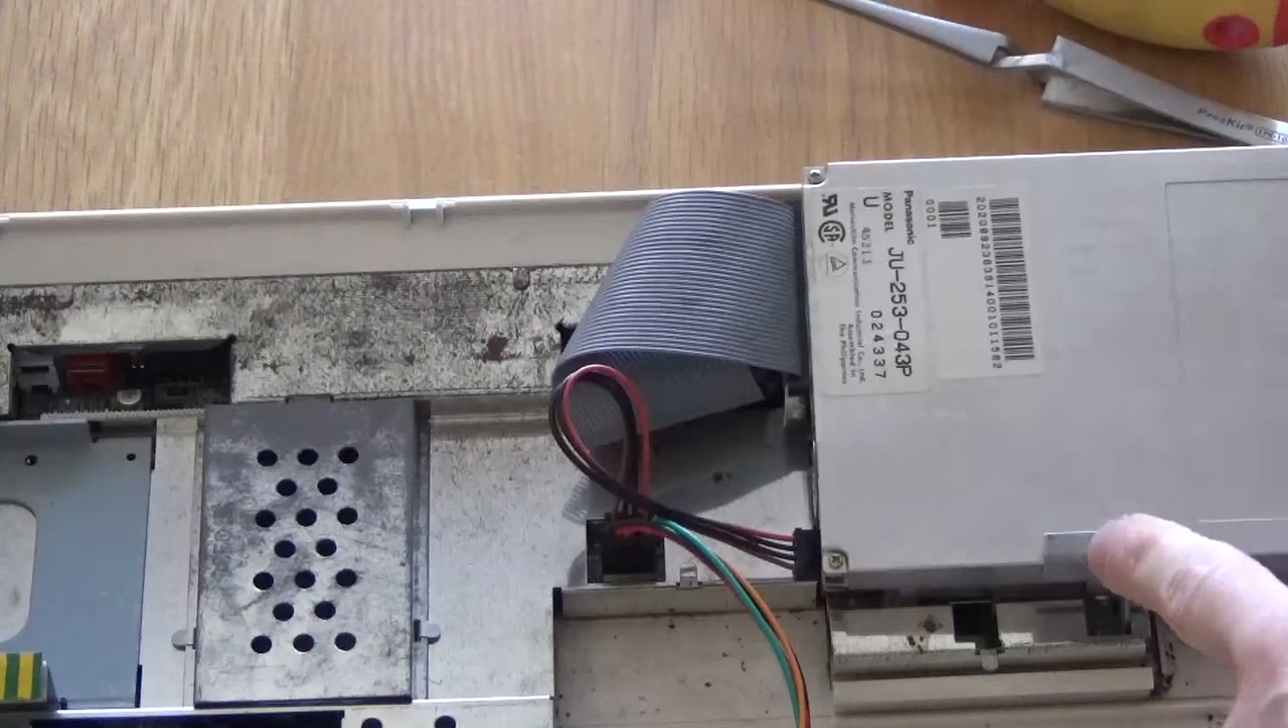So i've literally put the new drive in.